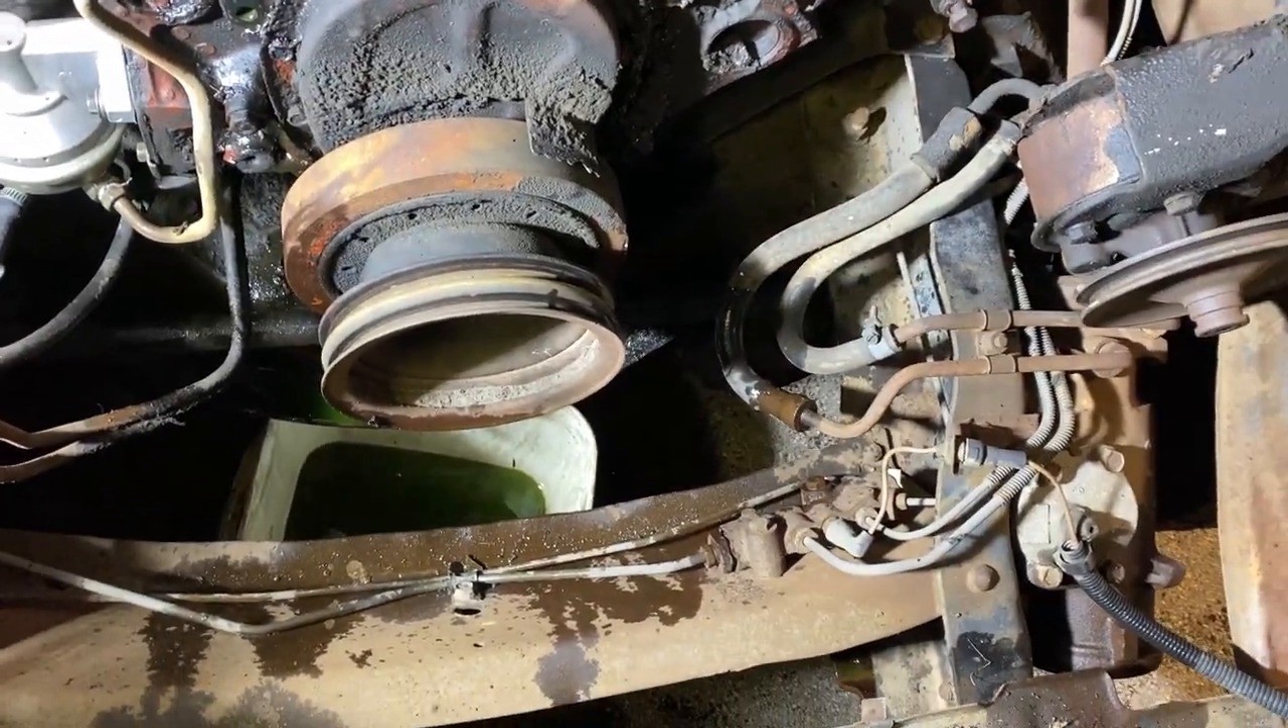All the front accessories are off except for the pulley and the uh the harmonic balancer.